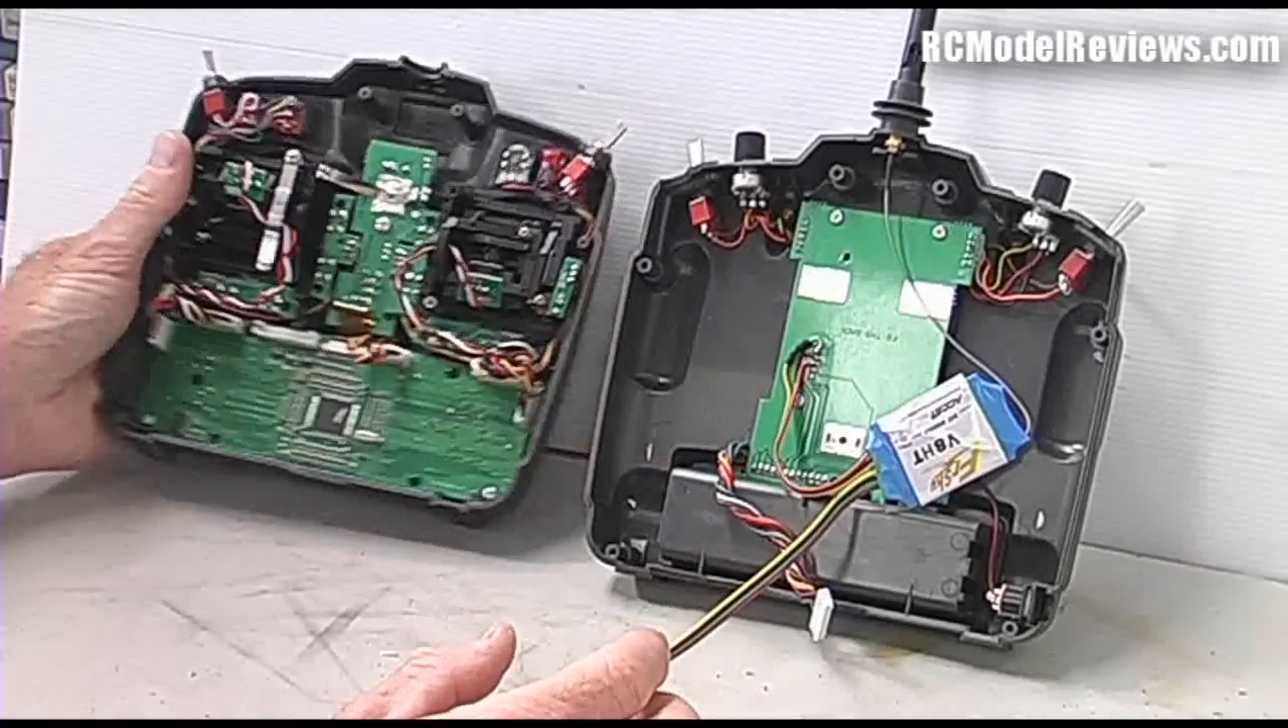Now we have our module it's wired in but we need to mount it.